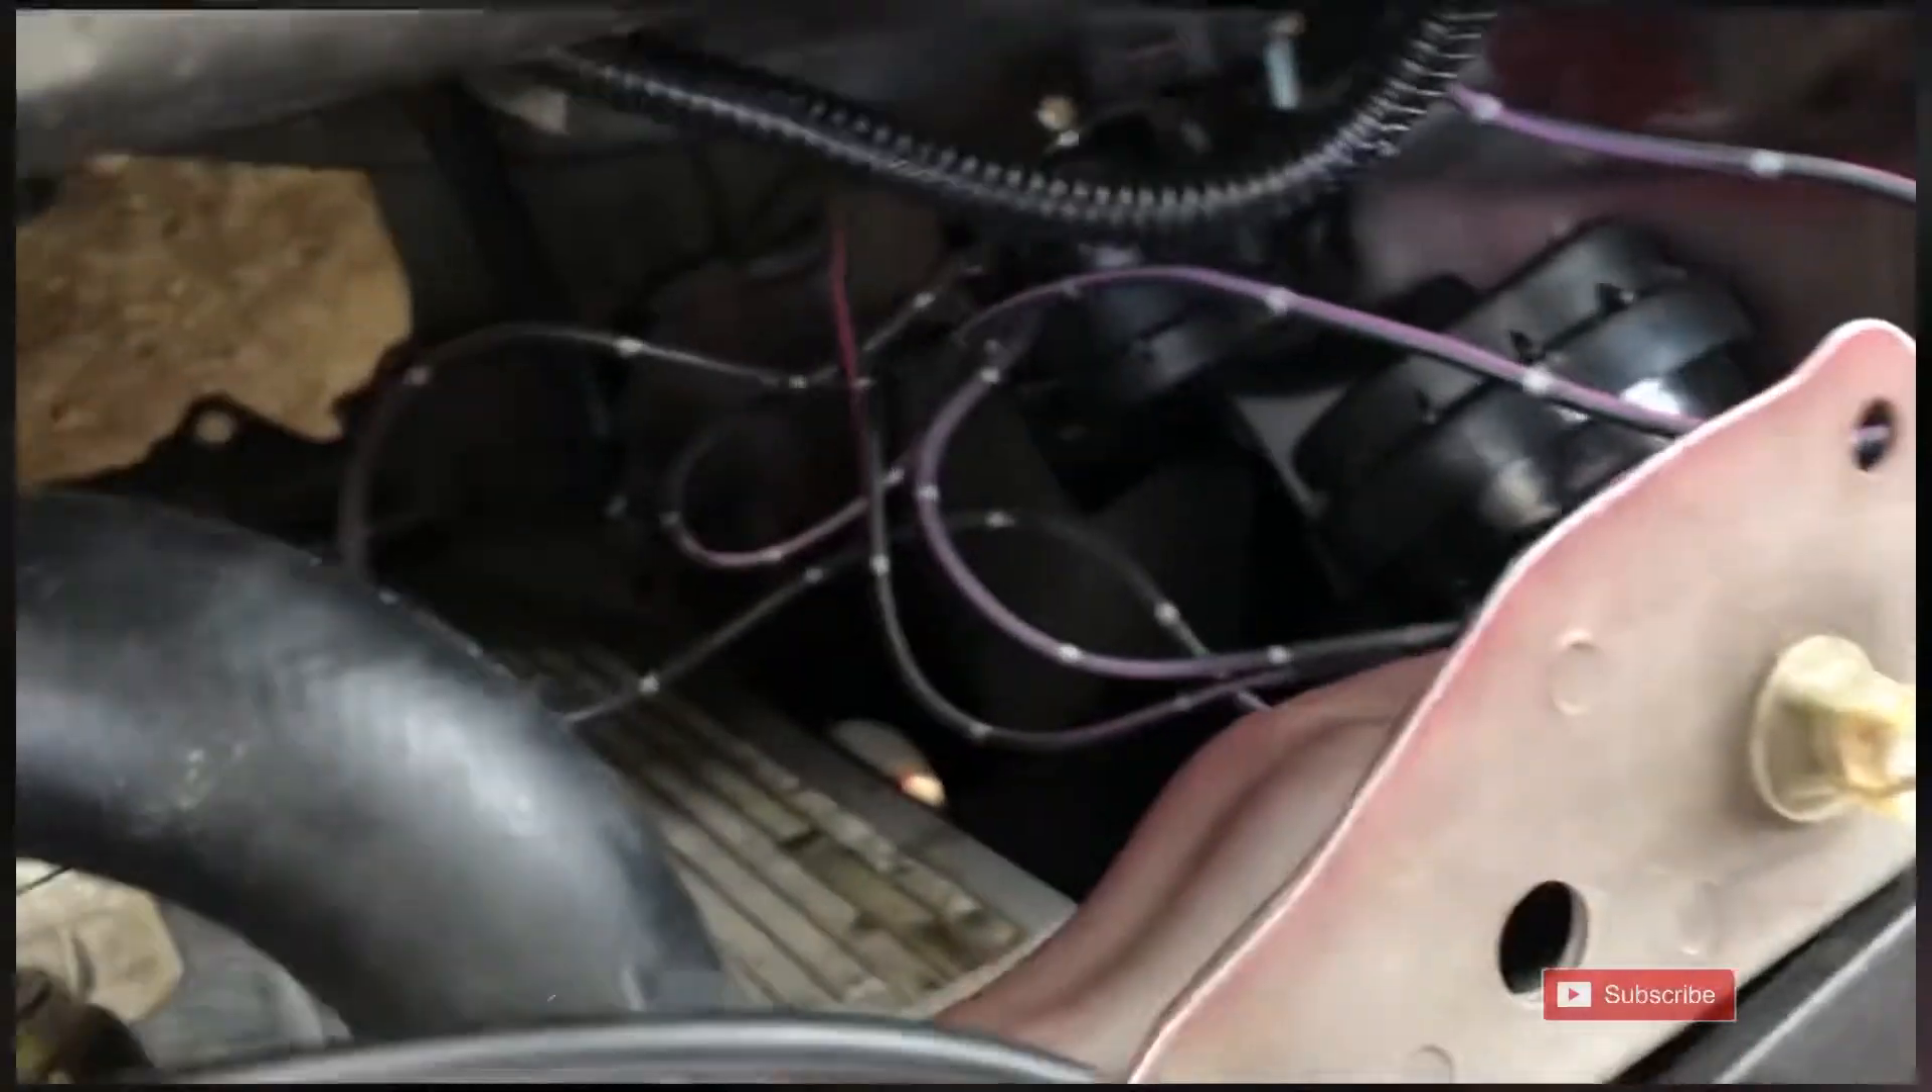Nah cuma ini kabelnya belum kita rapikan.